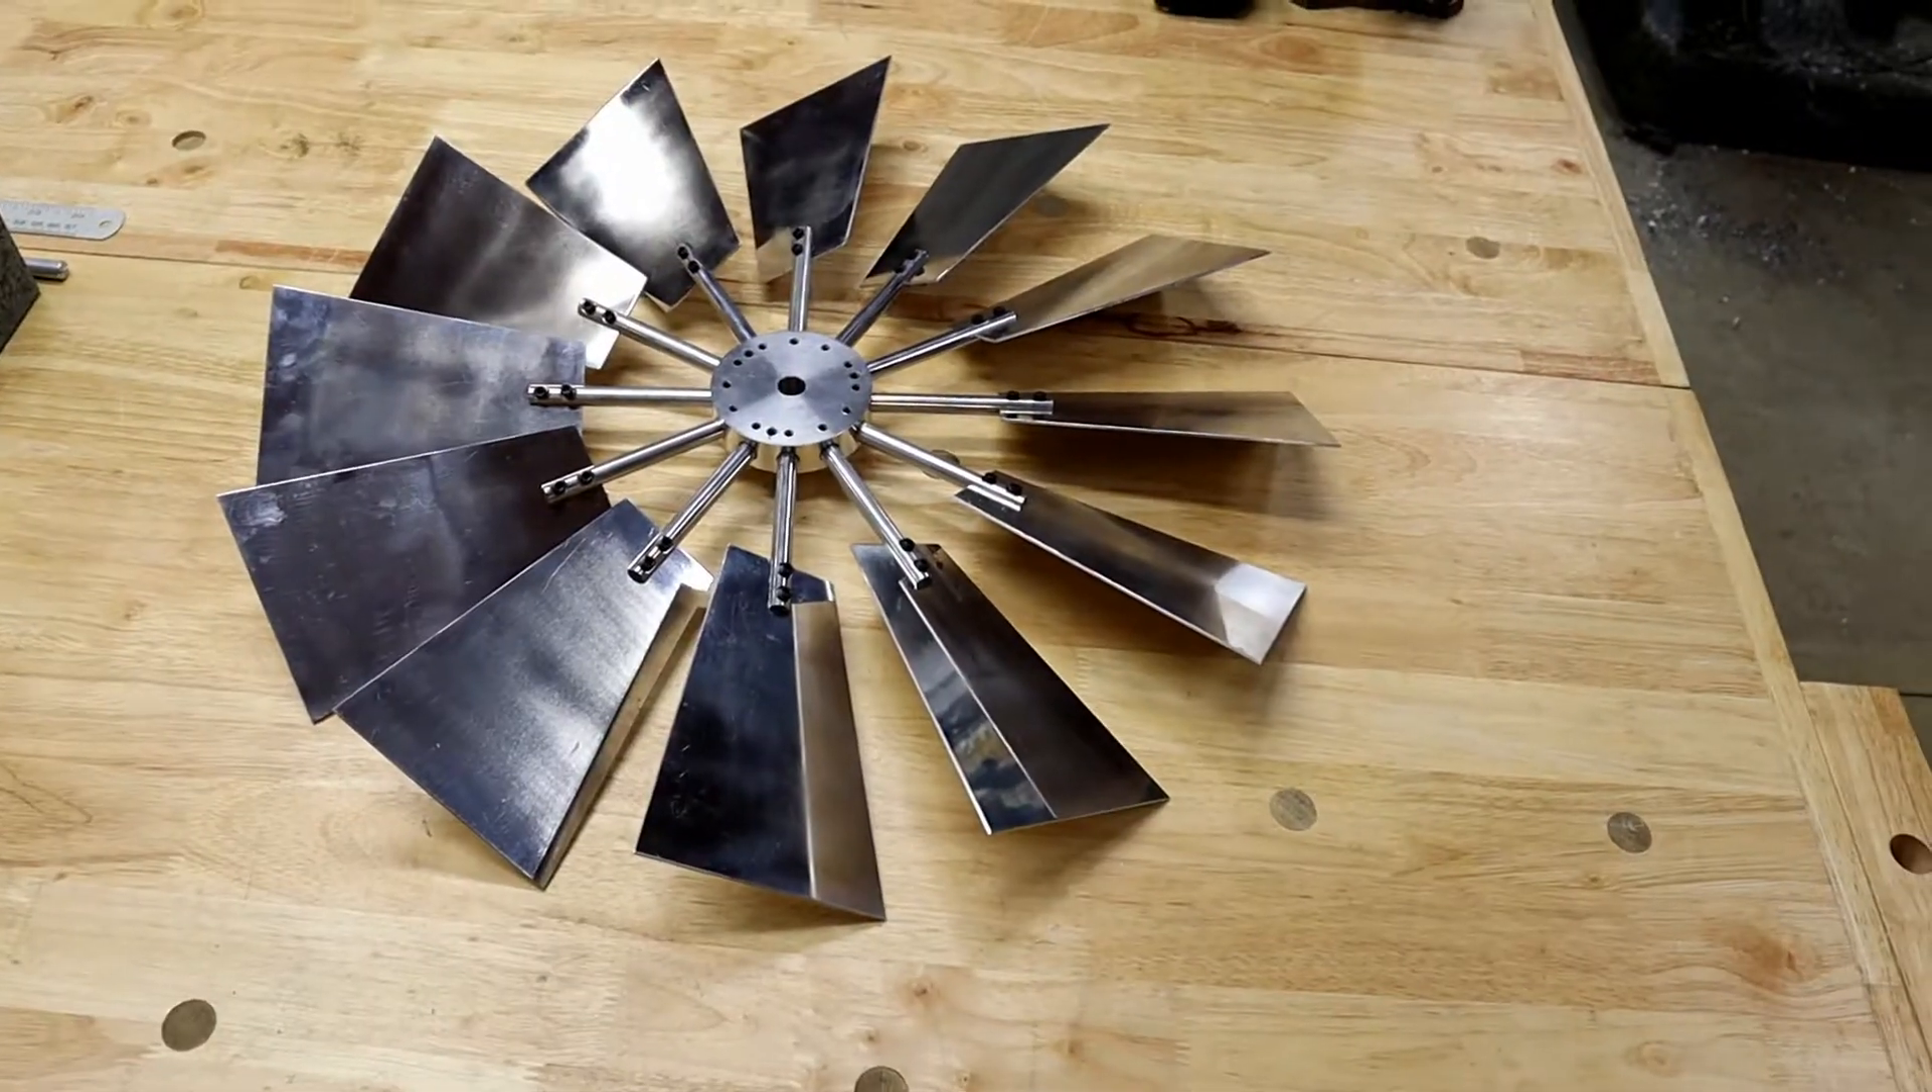I got all twelve blades installed.